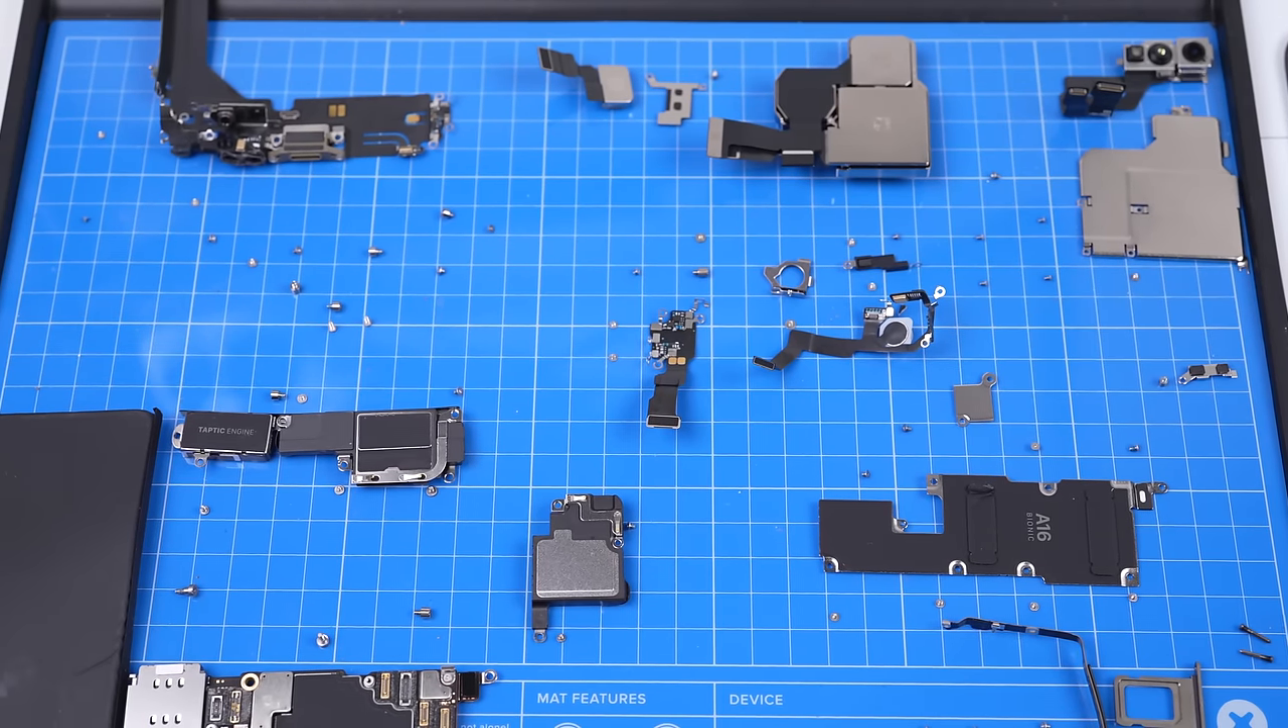With that, we've now completely disassembled the iPhone 14 Pro Max.